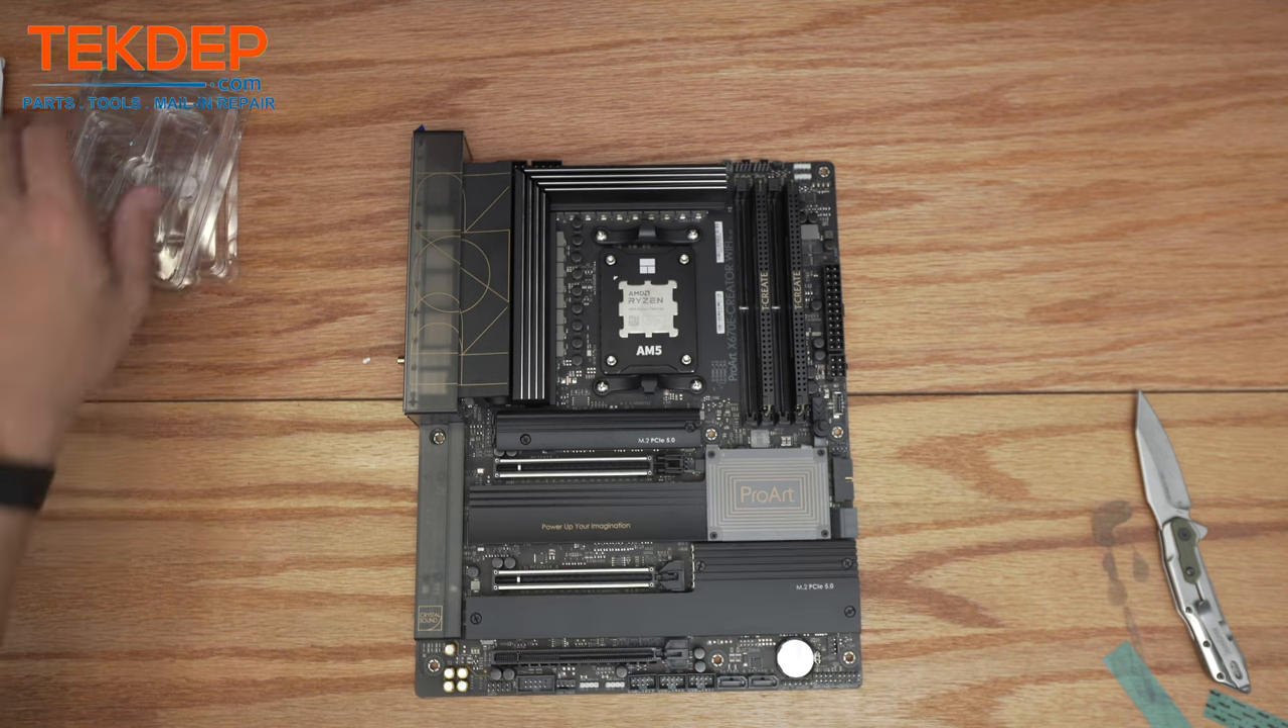All right so that's our motherboard almost completely assembled there's one more step we have to do on this motherboard is install the cpu cooler here.